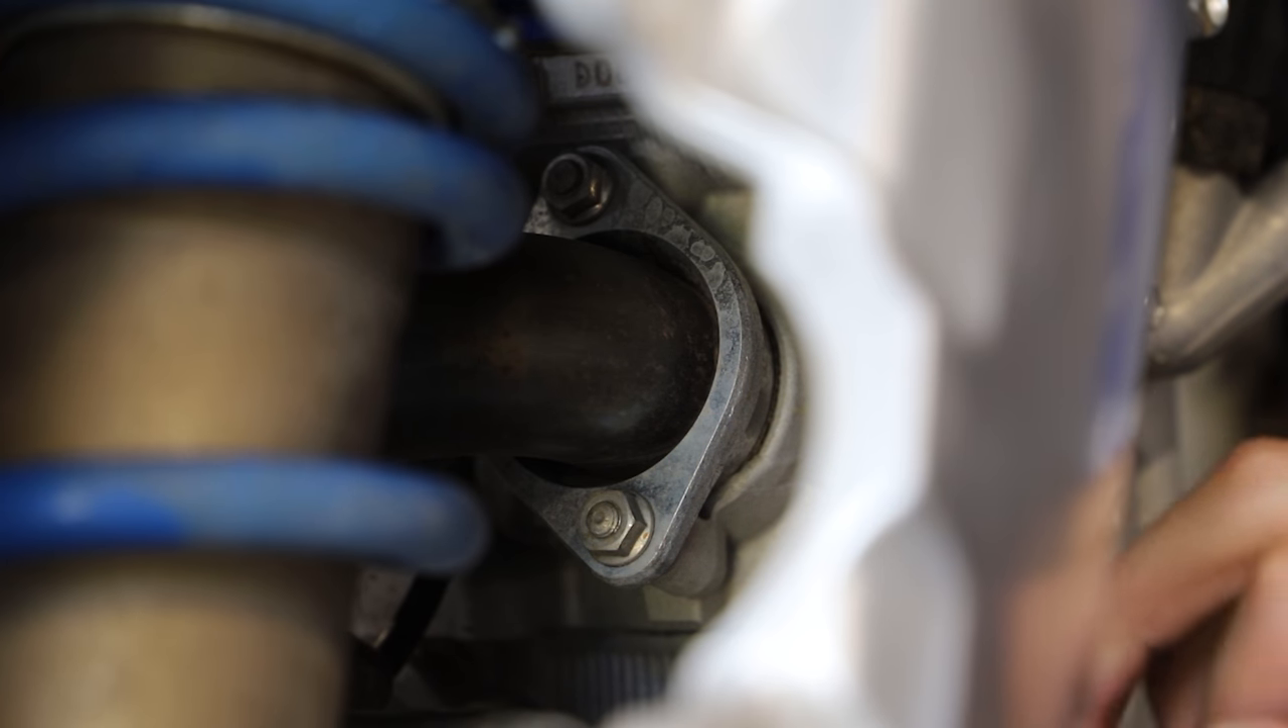The last two bolts to remove our stock exhaust are these two right here.